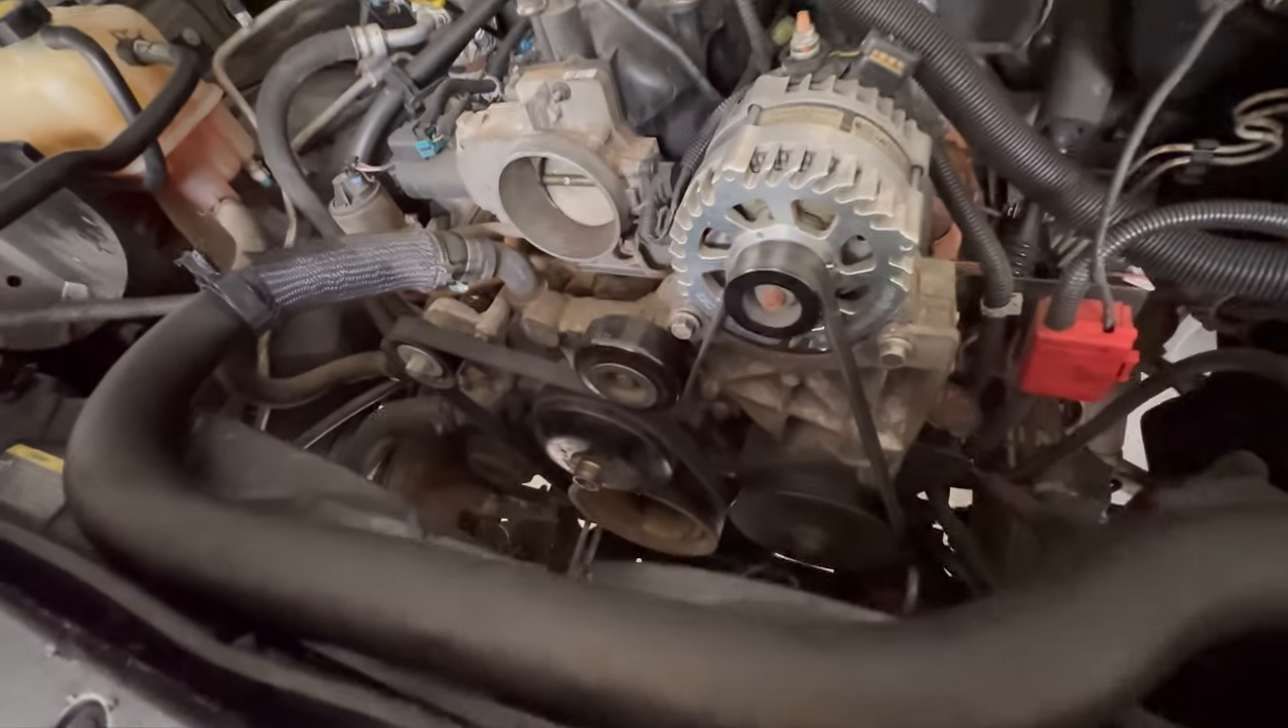The new alternator is in.